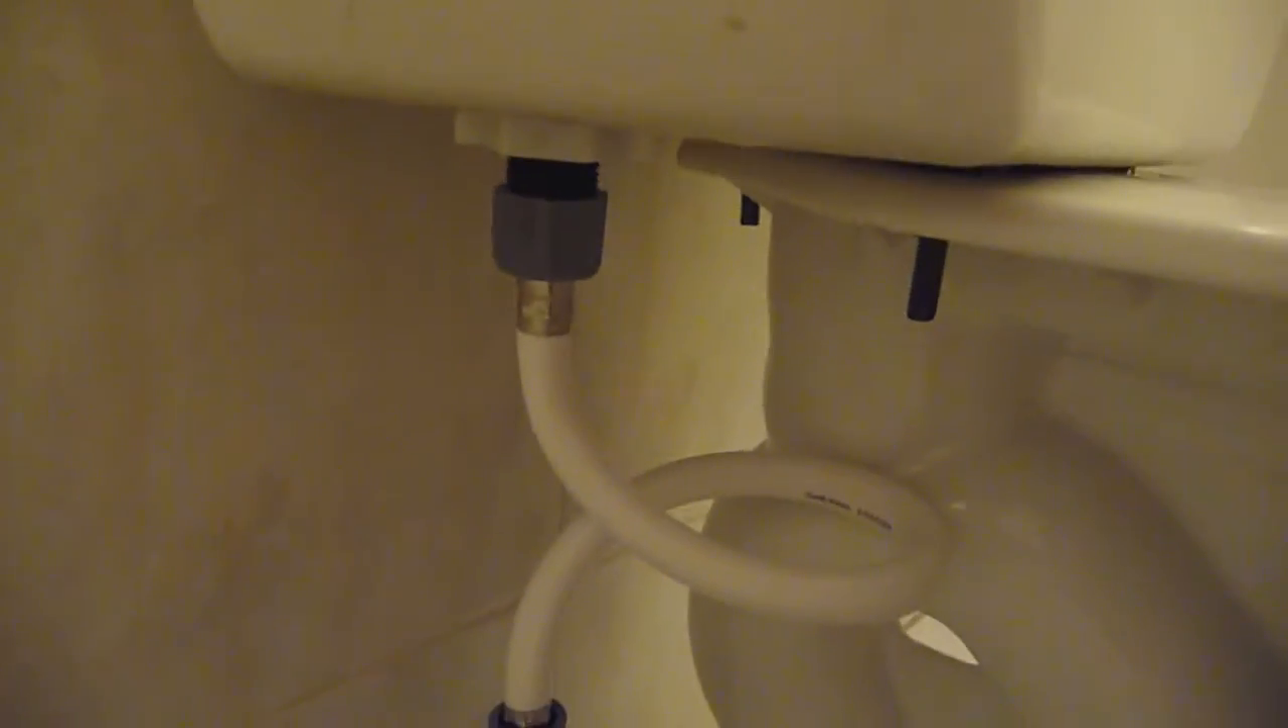This is what it looks like after I finish connecting the waterline to the fill valve.